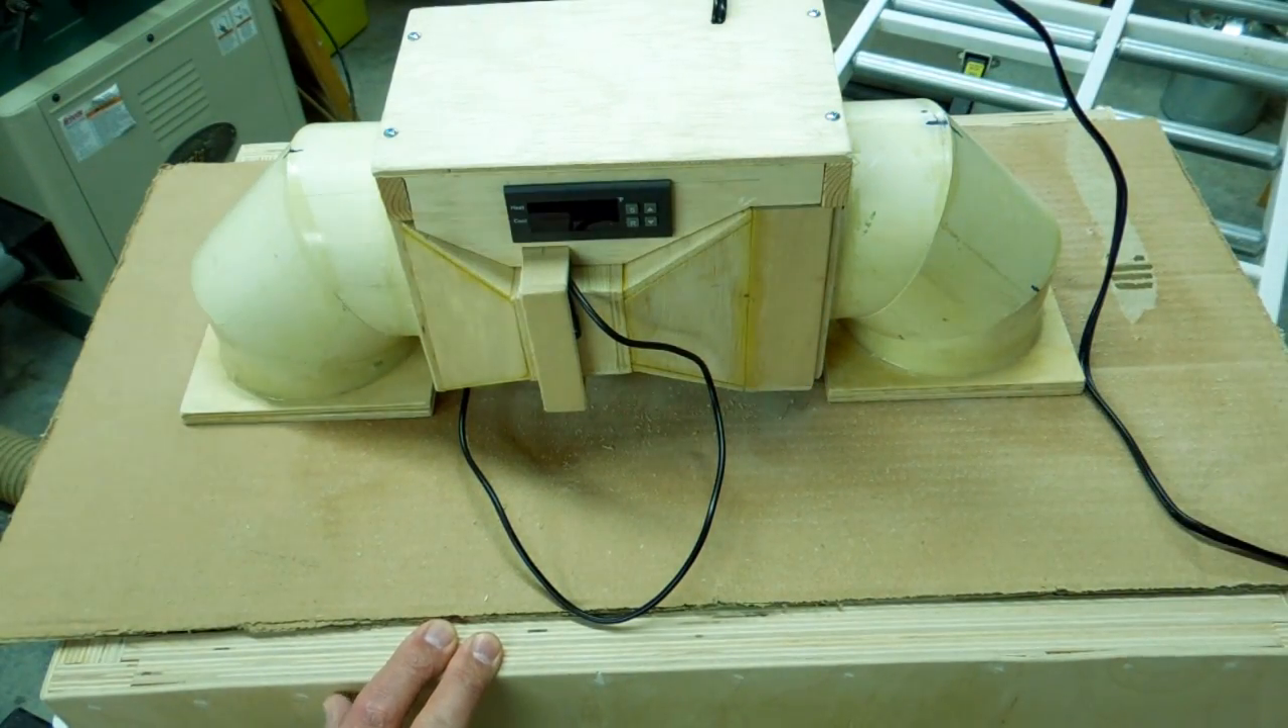I haven't made the top for this hotbox yet. I just put a piece of cardboard on here.